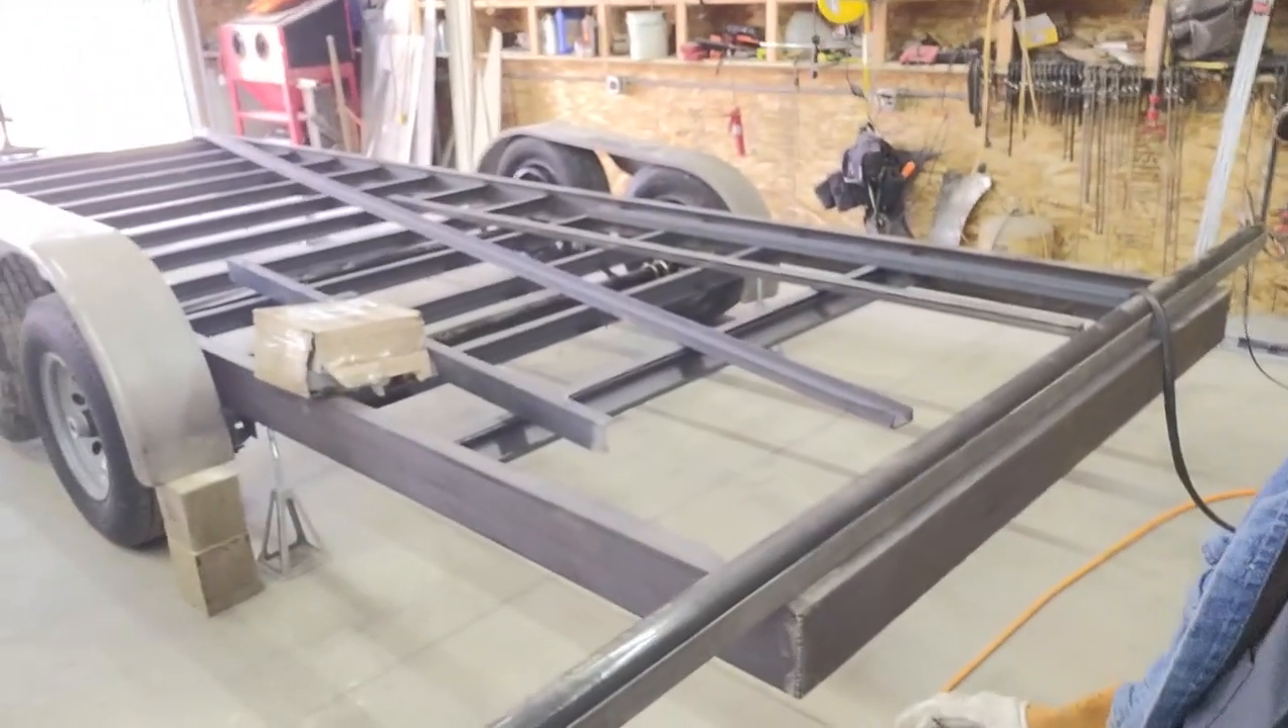Um i actually laid the fenders up there just temporarily on some blocks.